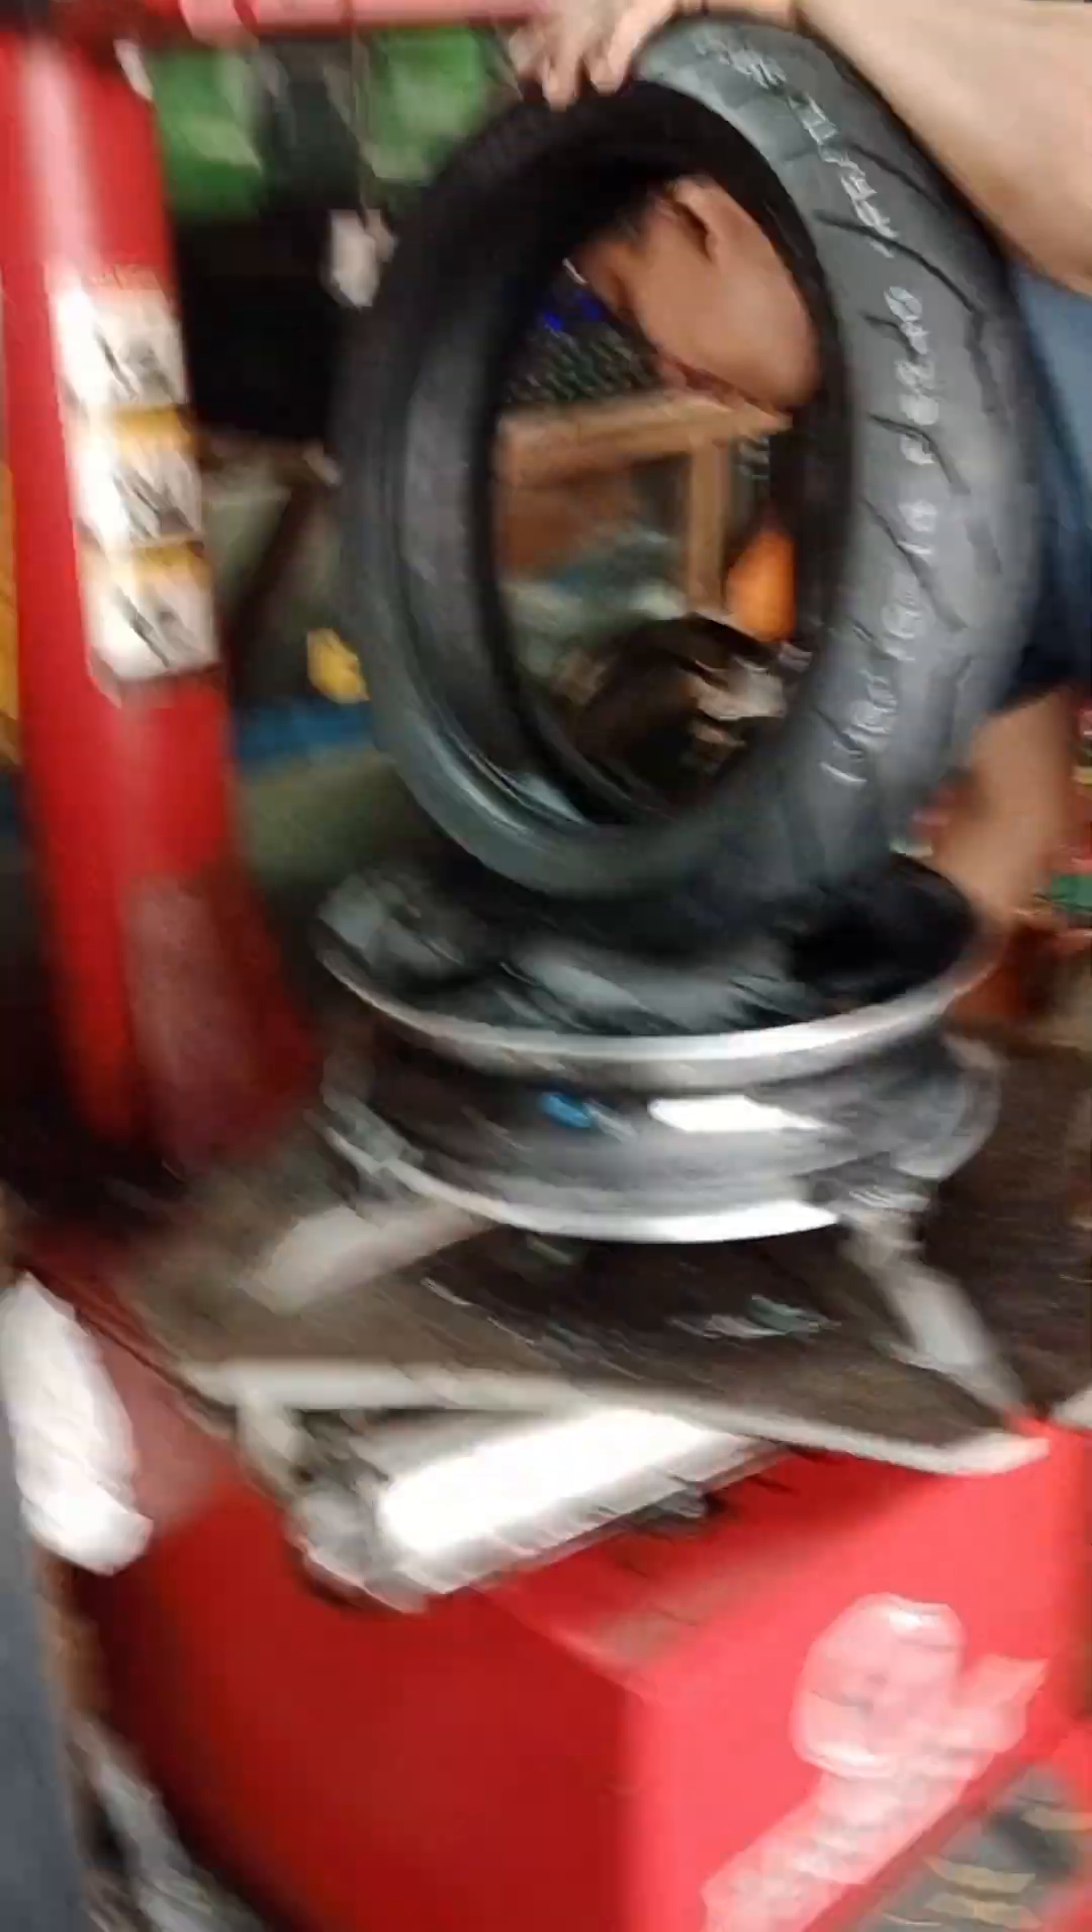Ayan, kinuha na ni kuya yung bagong gulong at ikakabit na niya rito.